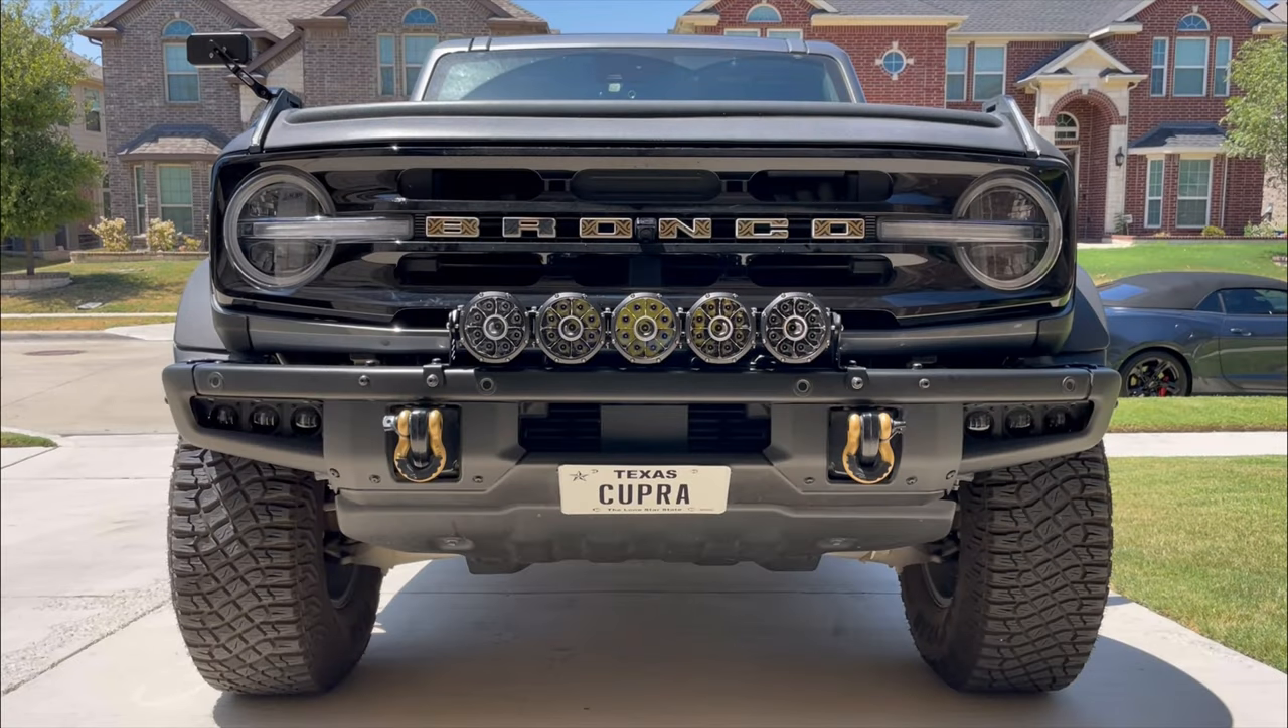This is what it looks like when the light bar is installed.